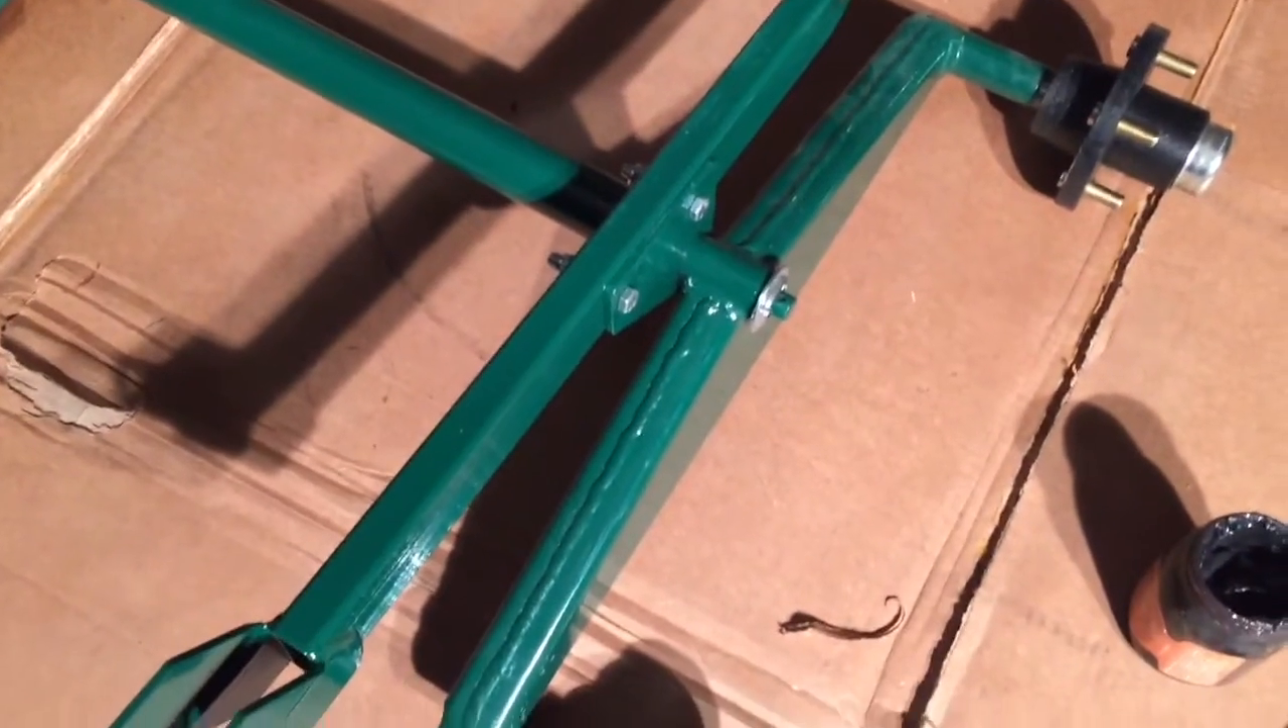We've got the axles or bogey axles installed.